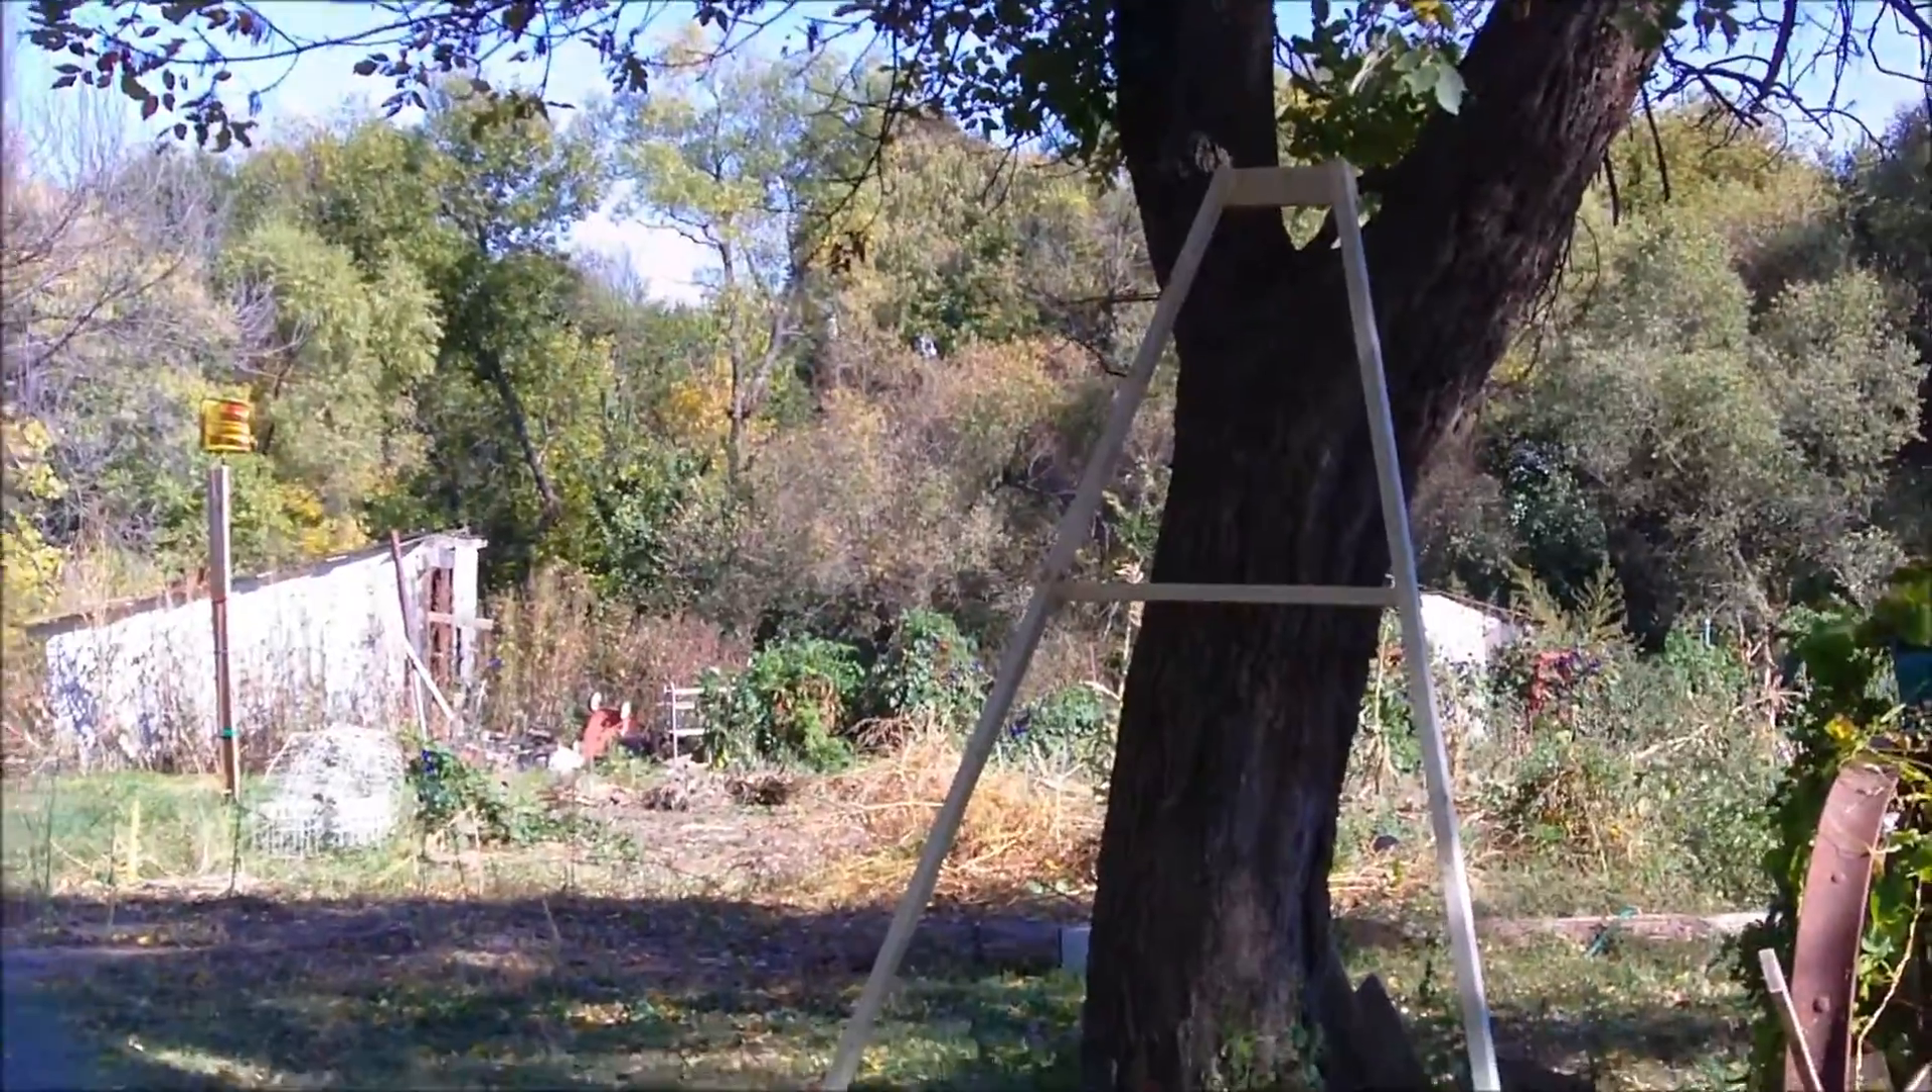I already have one of my uprights made. I'm working on the second and then I'll connect them together.